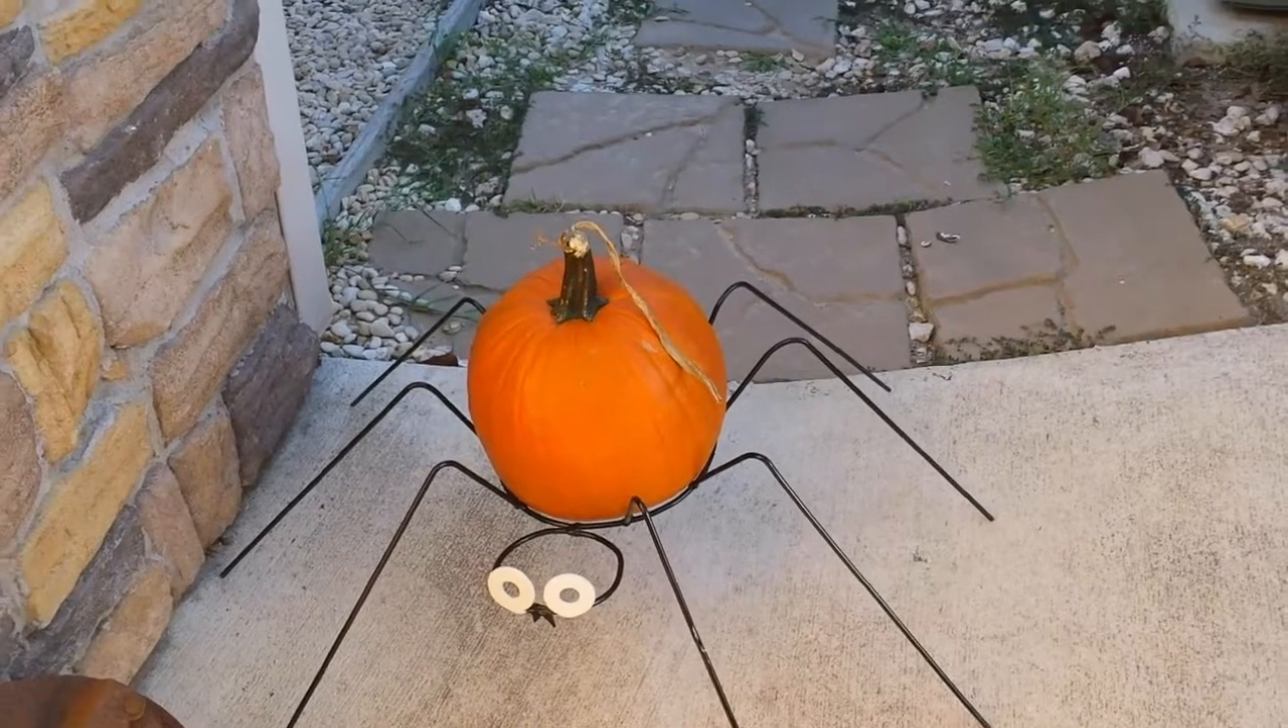Well, there's the spider all finished with a prop pumpkin in it.